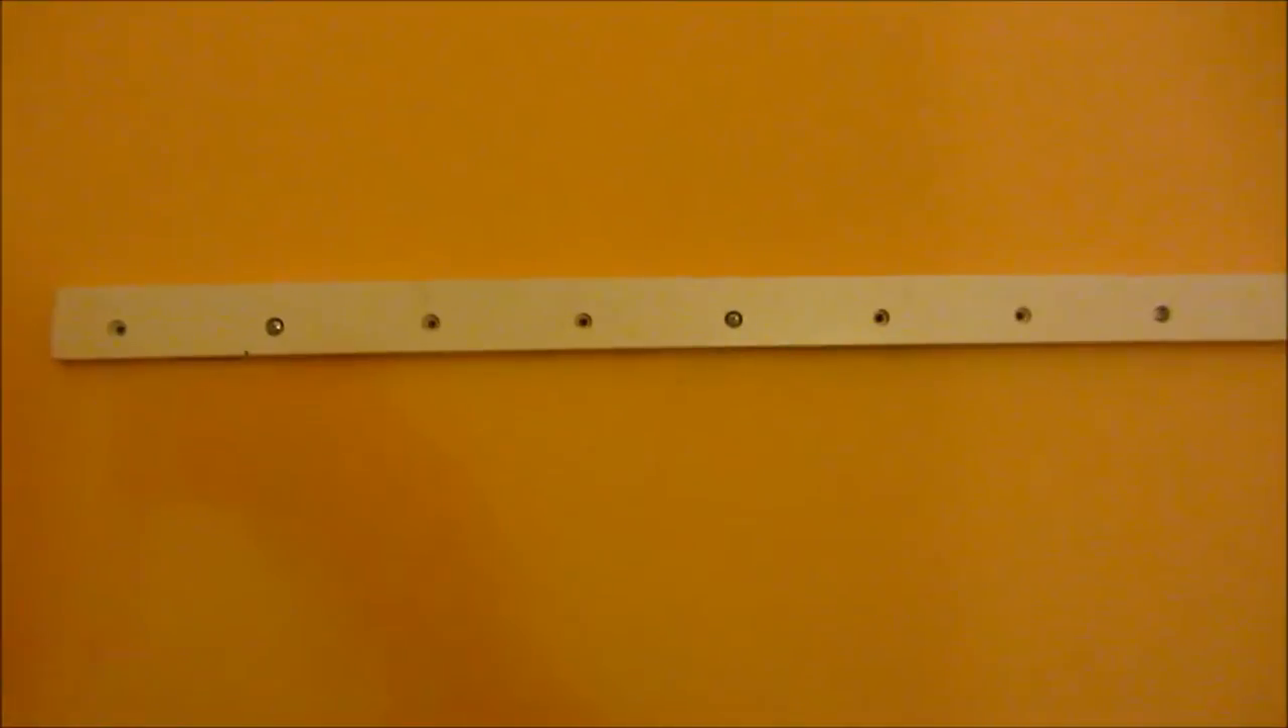So here I've hung the strip of wood.